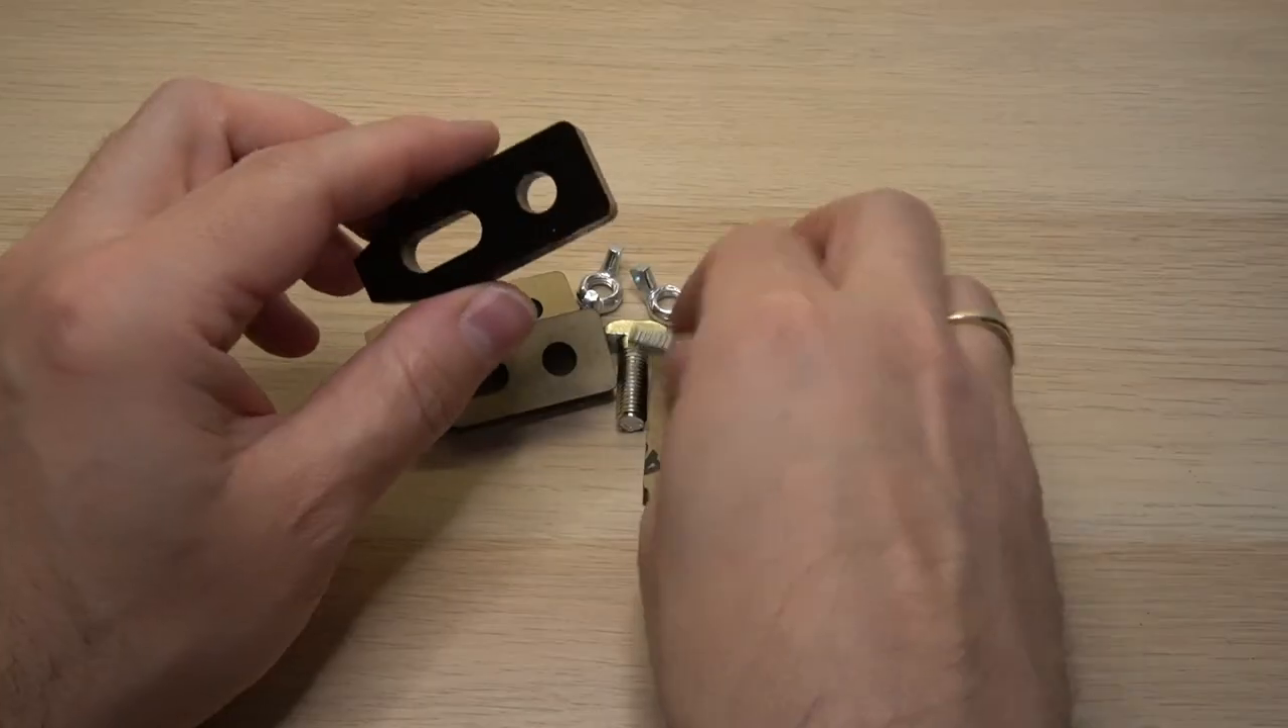There are still these acrylic table clamps that need to be assembled.